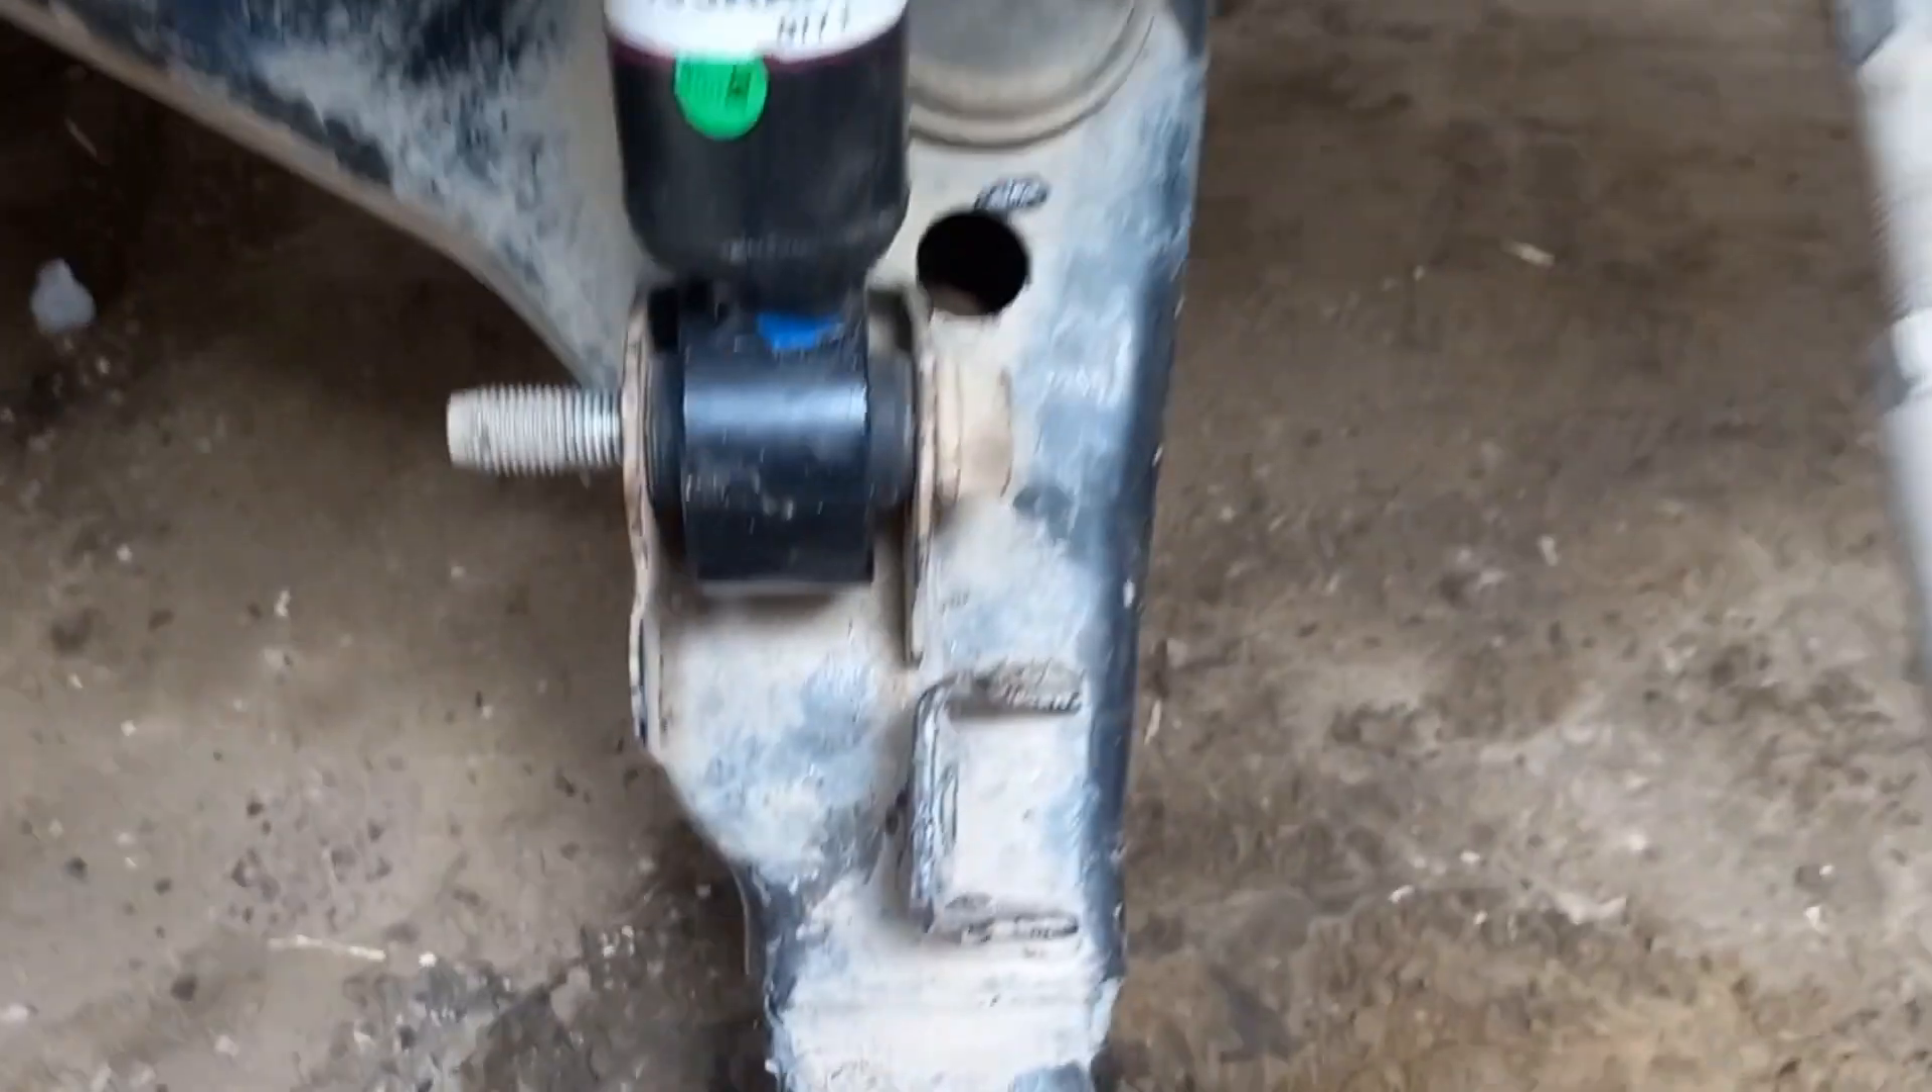तो दोस्तों हमने पिन डाल दिया है नीचे से आर्म में।